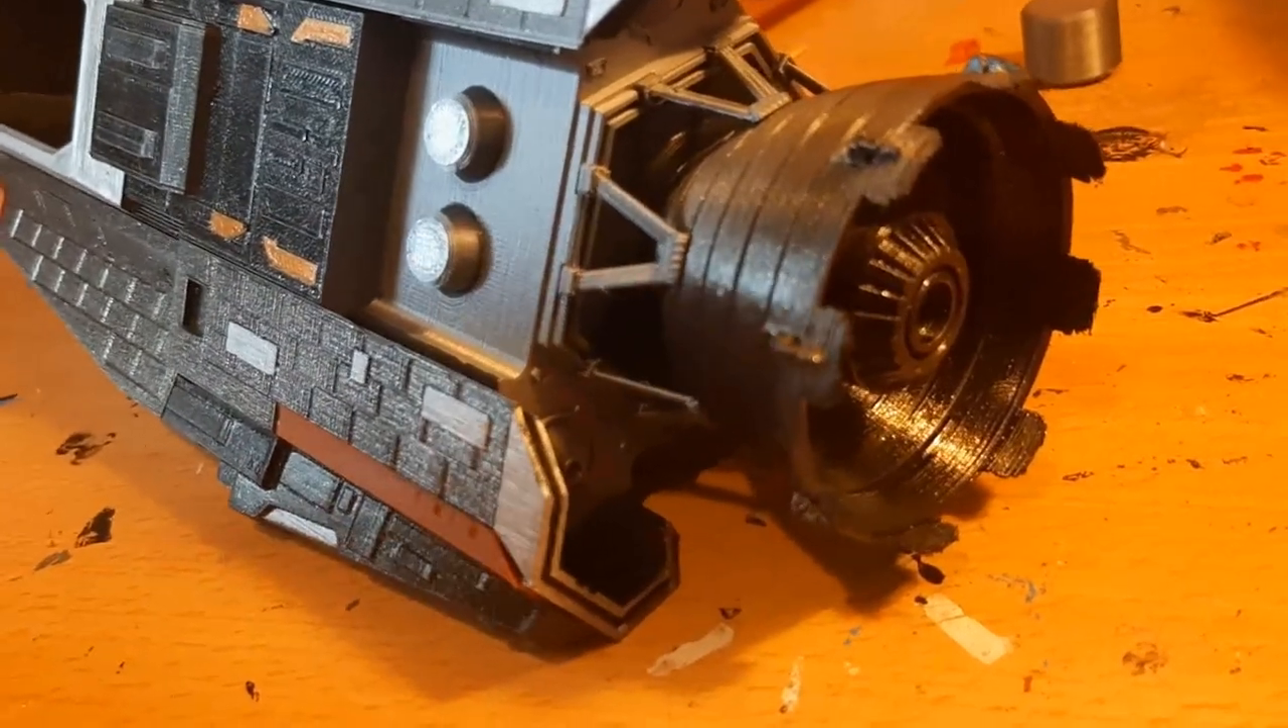So here the driving cone as well as the supports are already there.